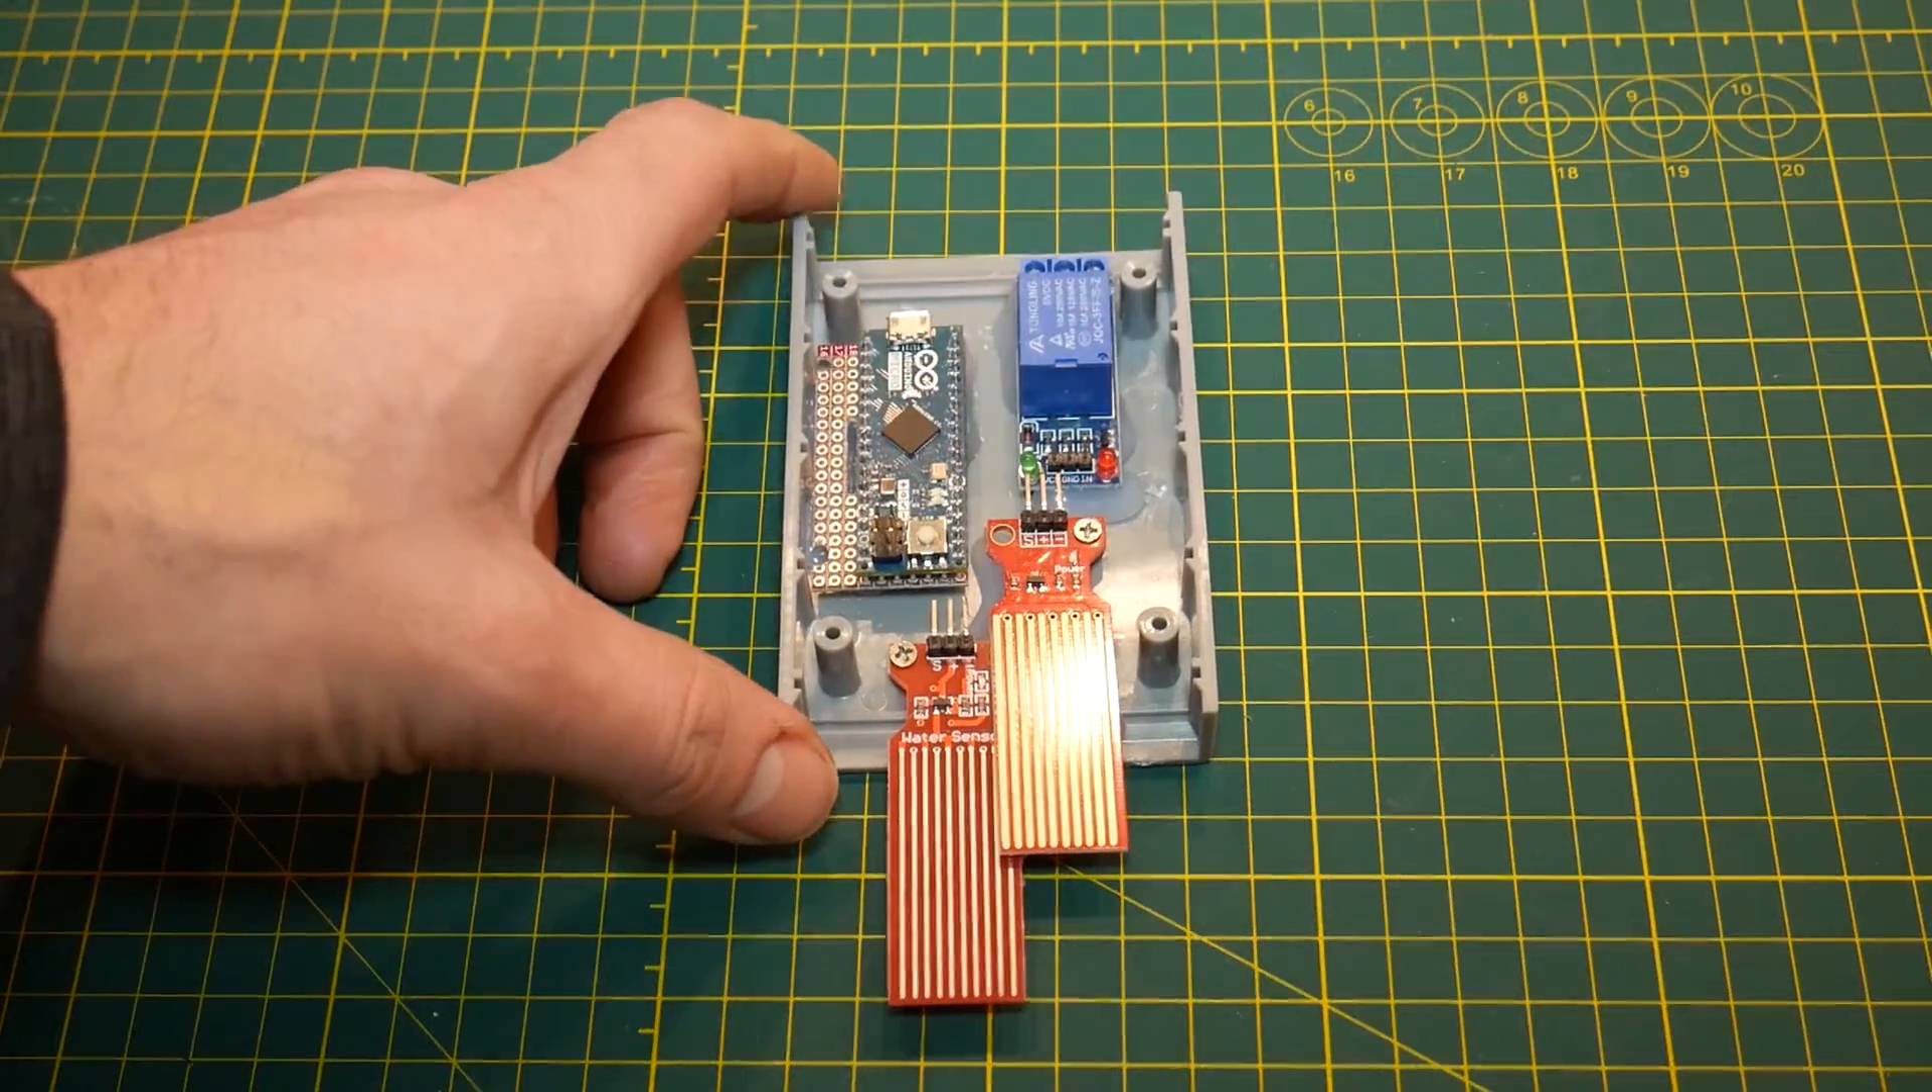You can see here that I've mounted my Arduino and I've mounted the relay inside the enclosure and I've kept enough room to work around with my soldering iron.